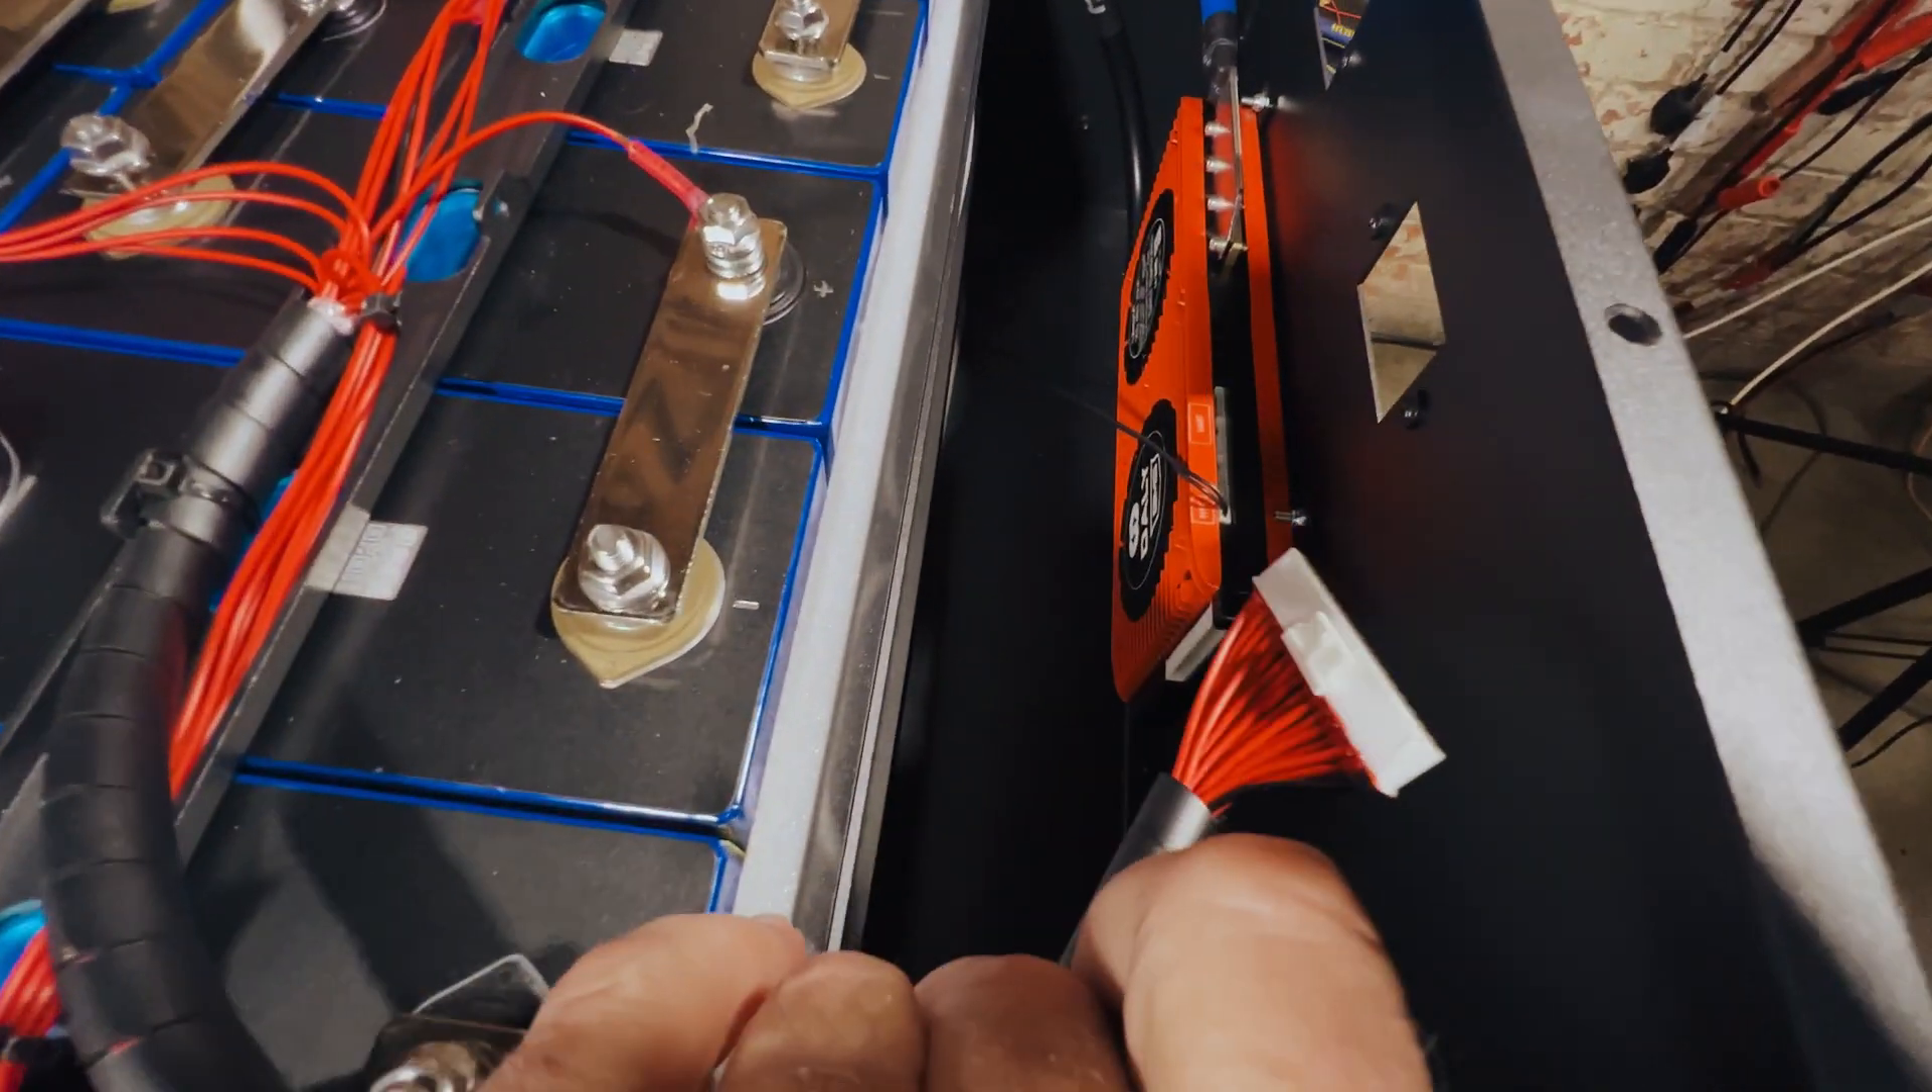So we have all the balance leads prepared uh not actually plugged them in yet.